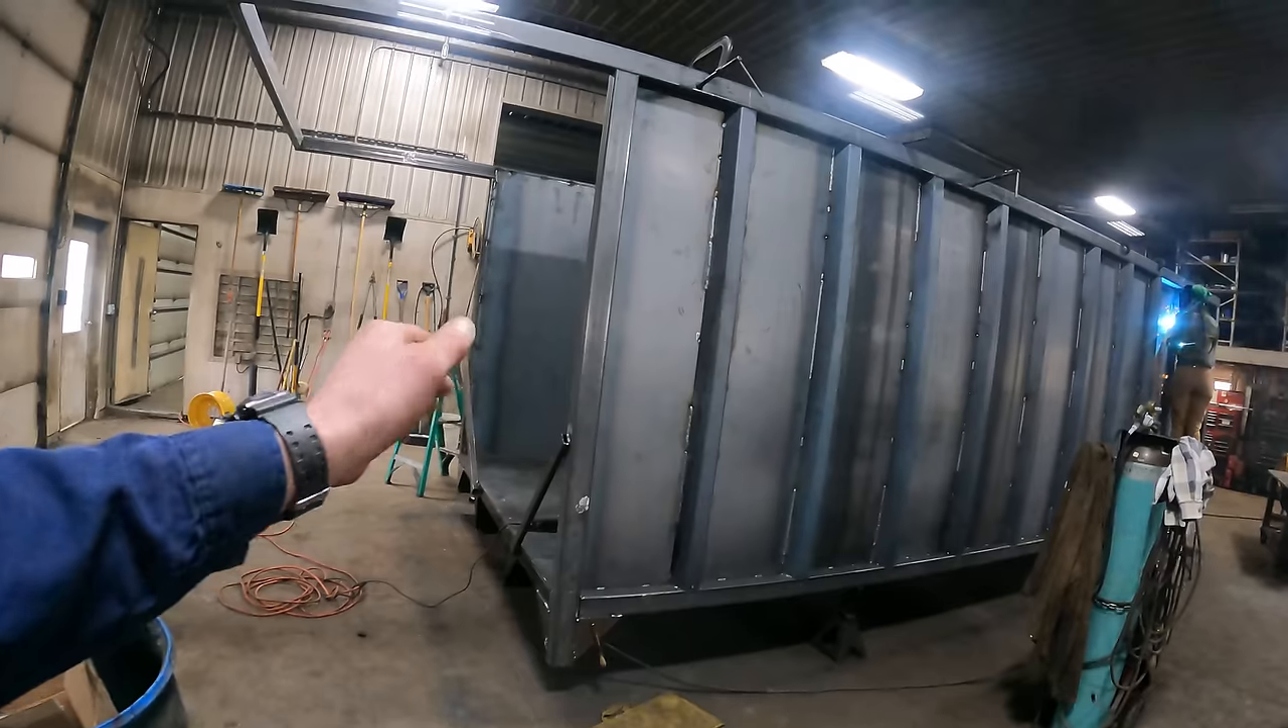We've got all our sheets up, so we're starting to weld them into place.